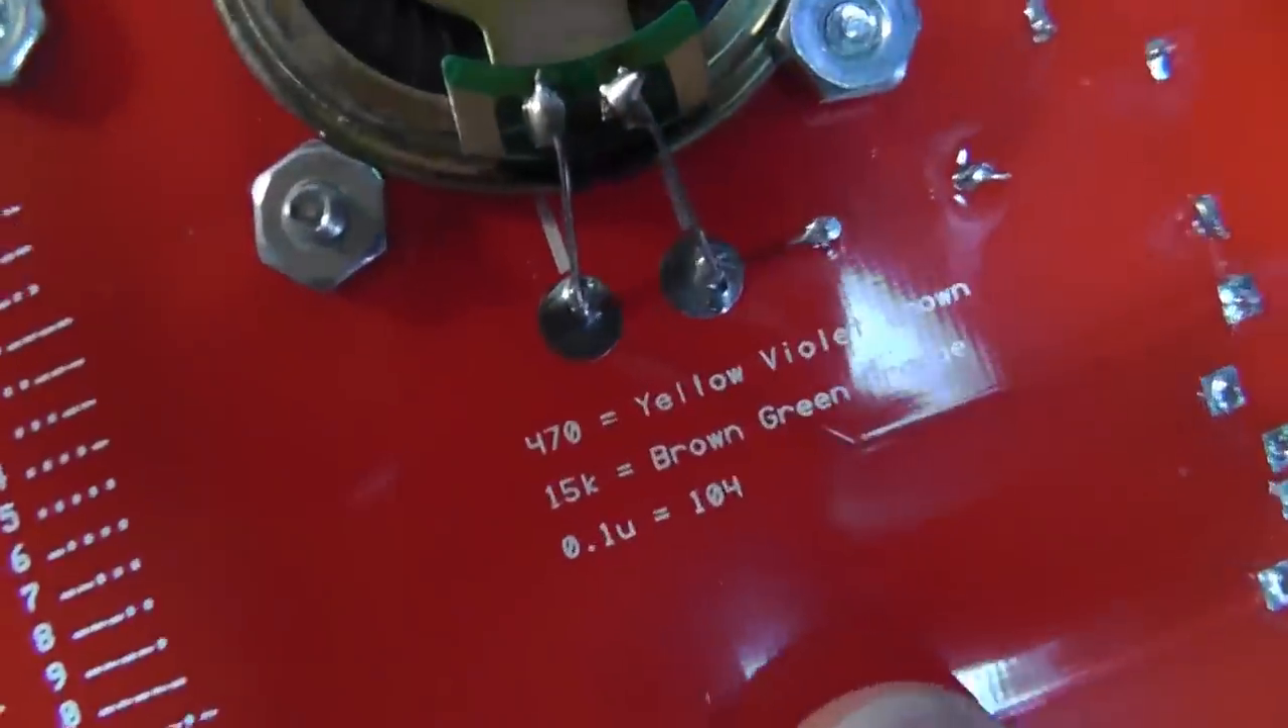The wires from the speaker go down to these pads here. There are no holes. The leads are tack soldered to the pad.